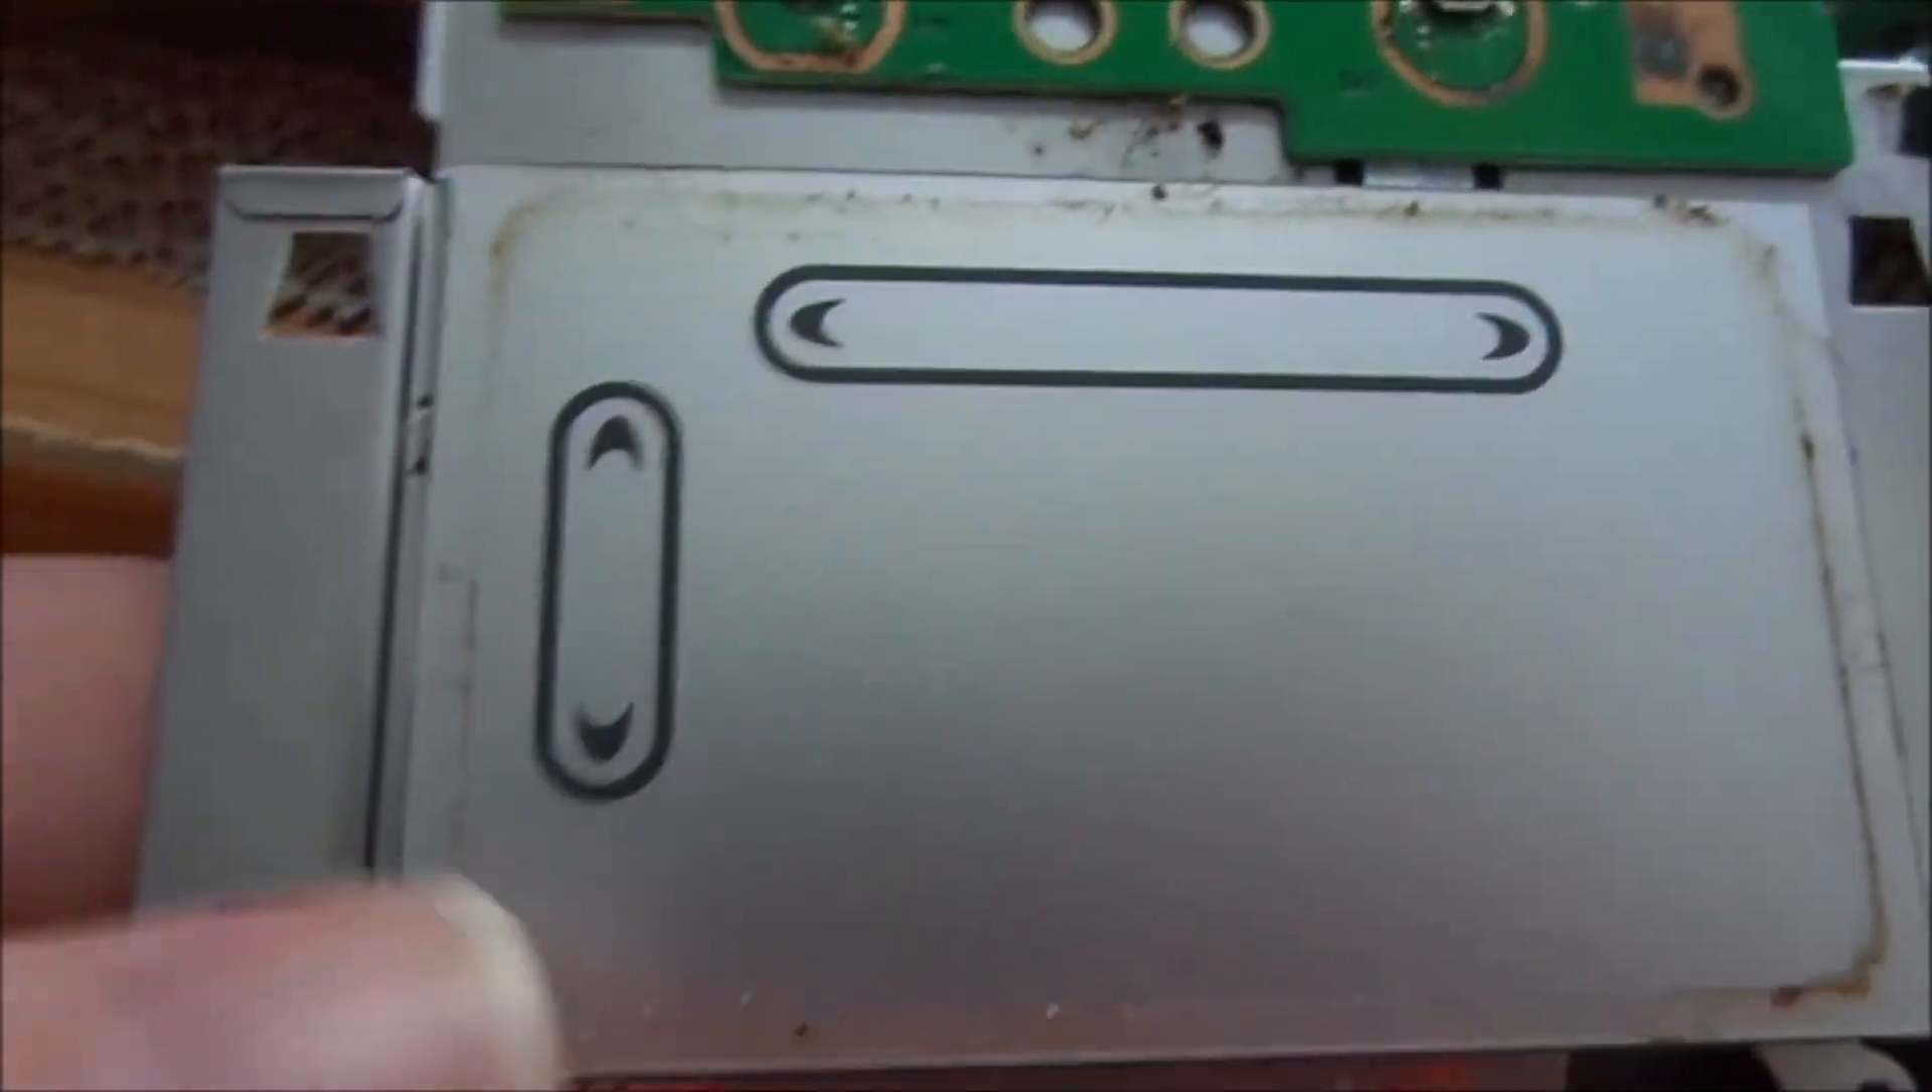All right, well, you can see I finally have the track pad out, and you can also see there's definitely some of that spillage on there.